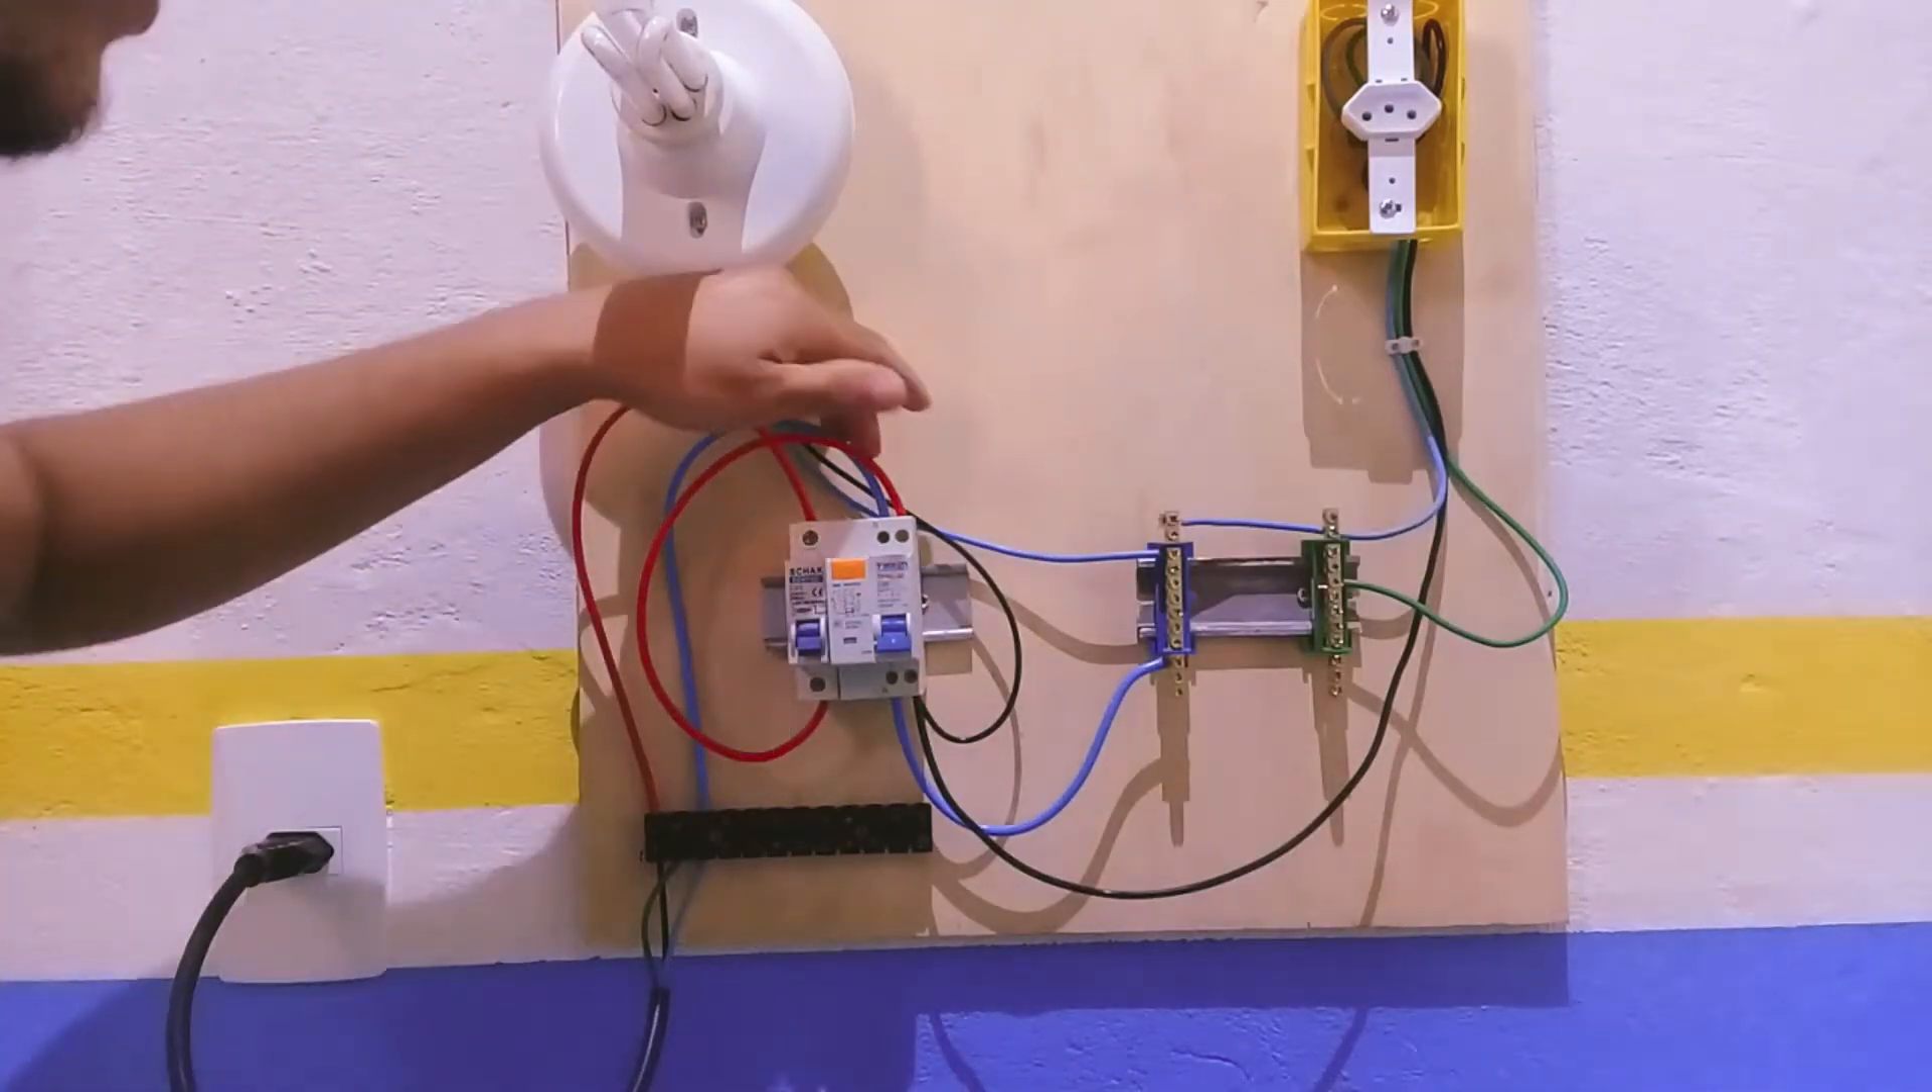Coloquei a lâmpada e já instalei a tomada para não ficar muito demorado, né?